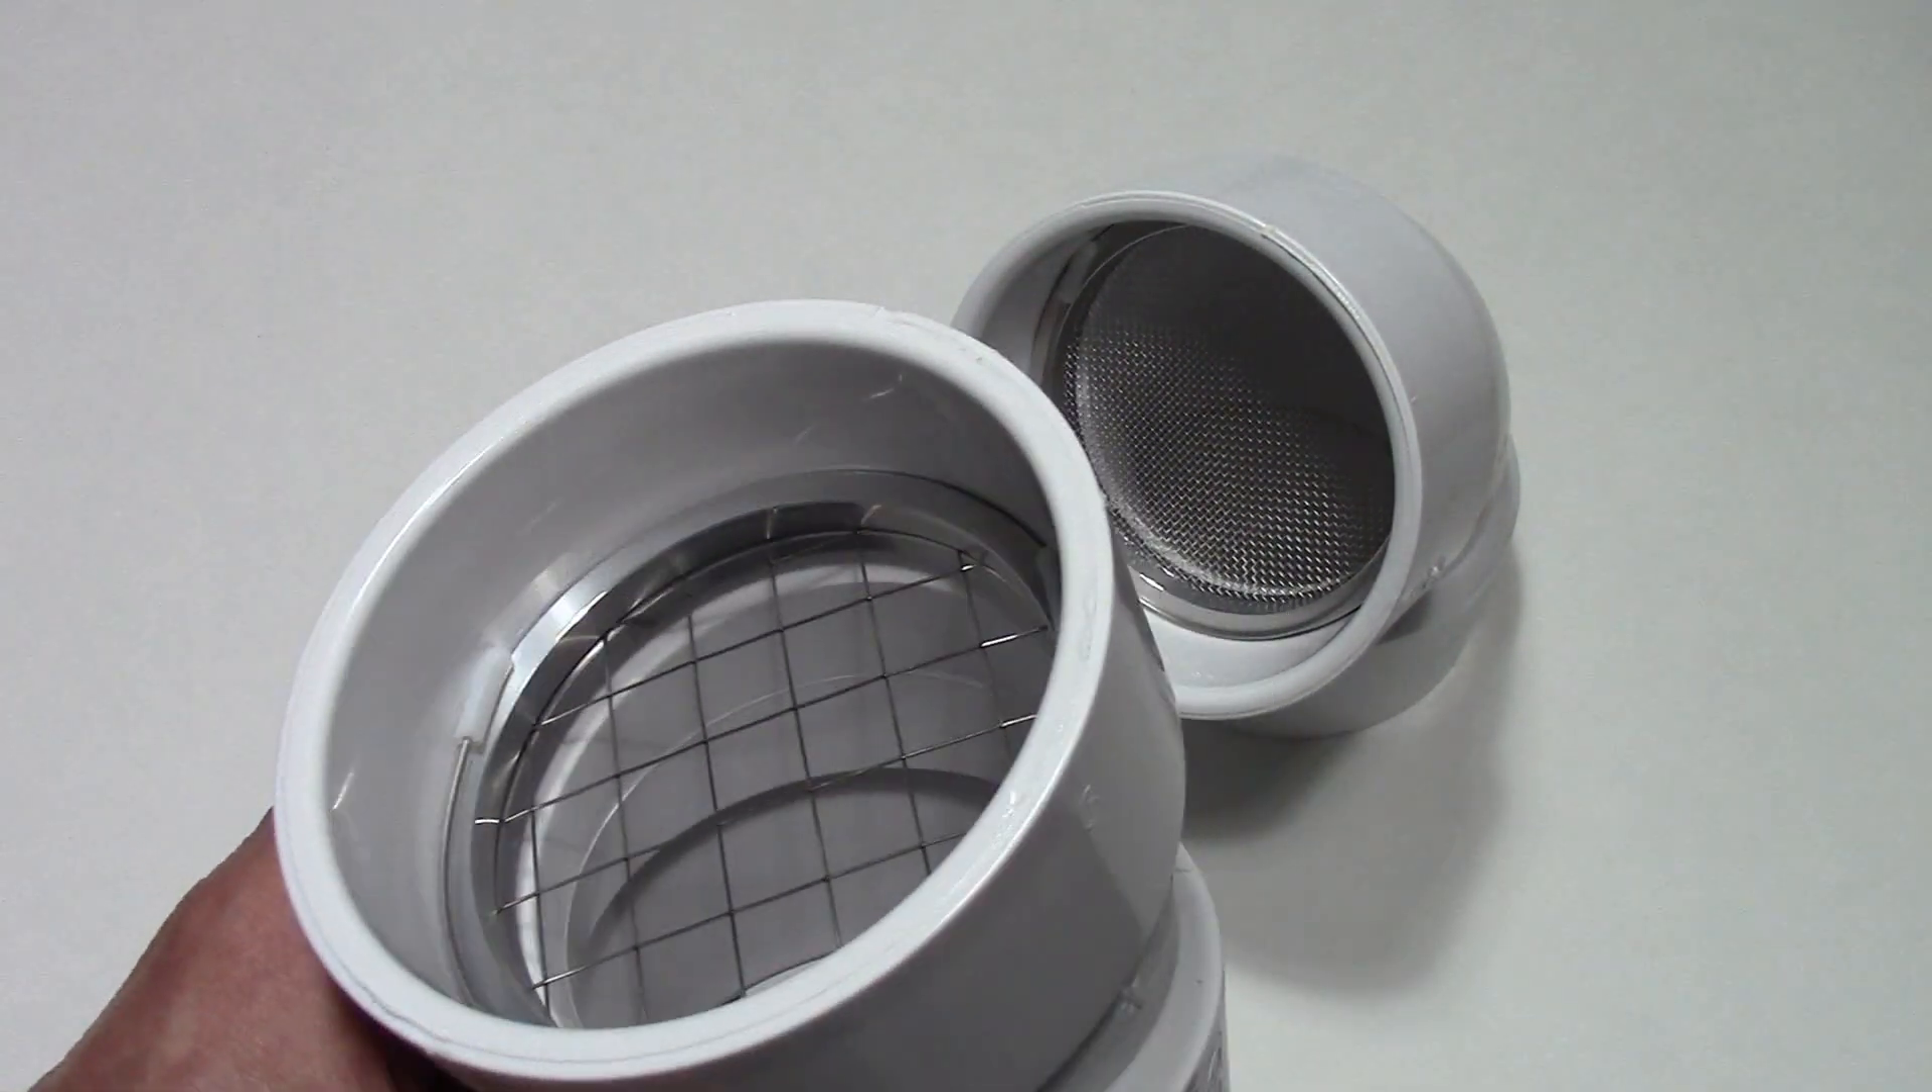So right there you will see that the PVS RS3 vent screen has been installed.